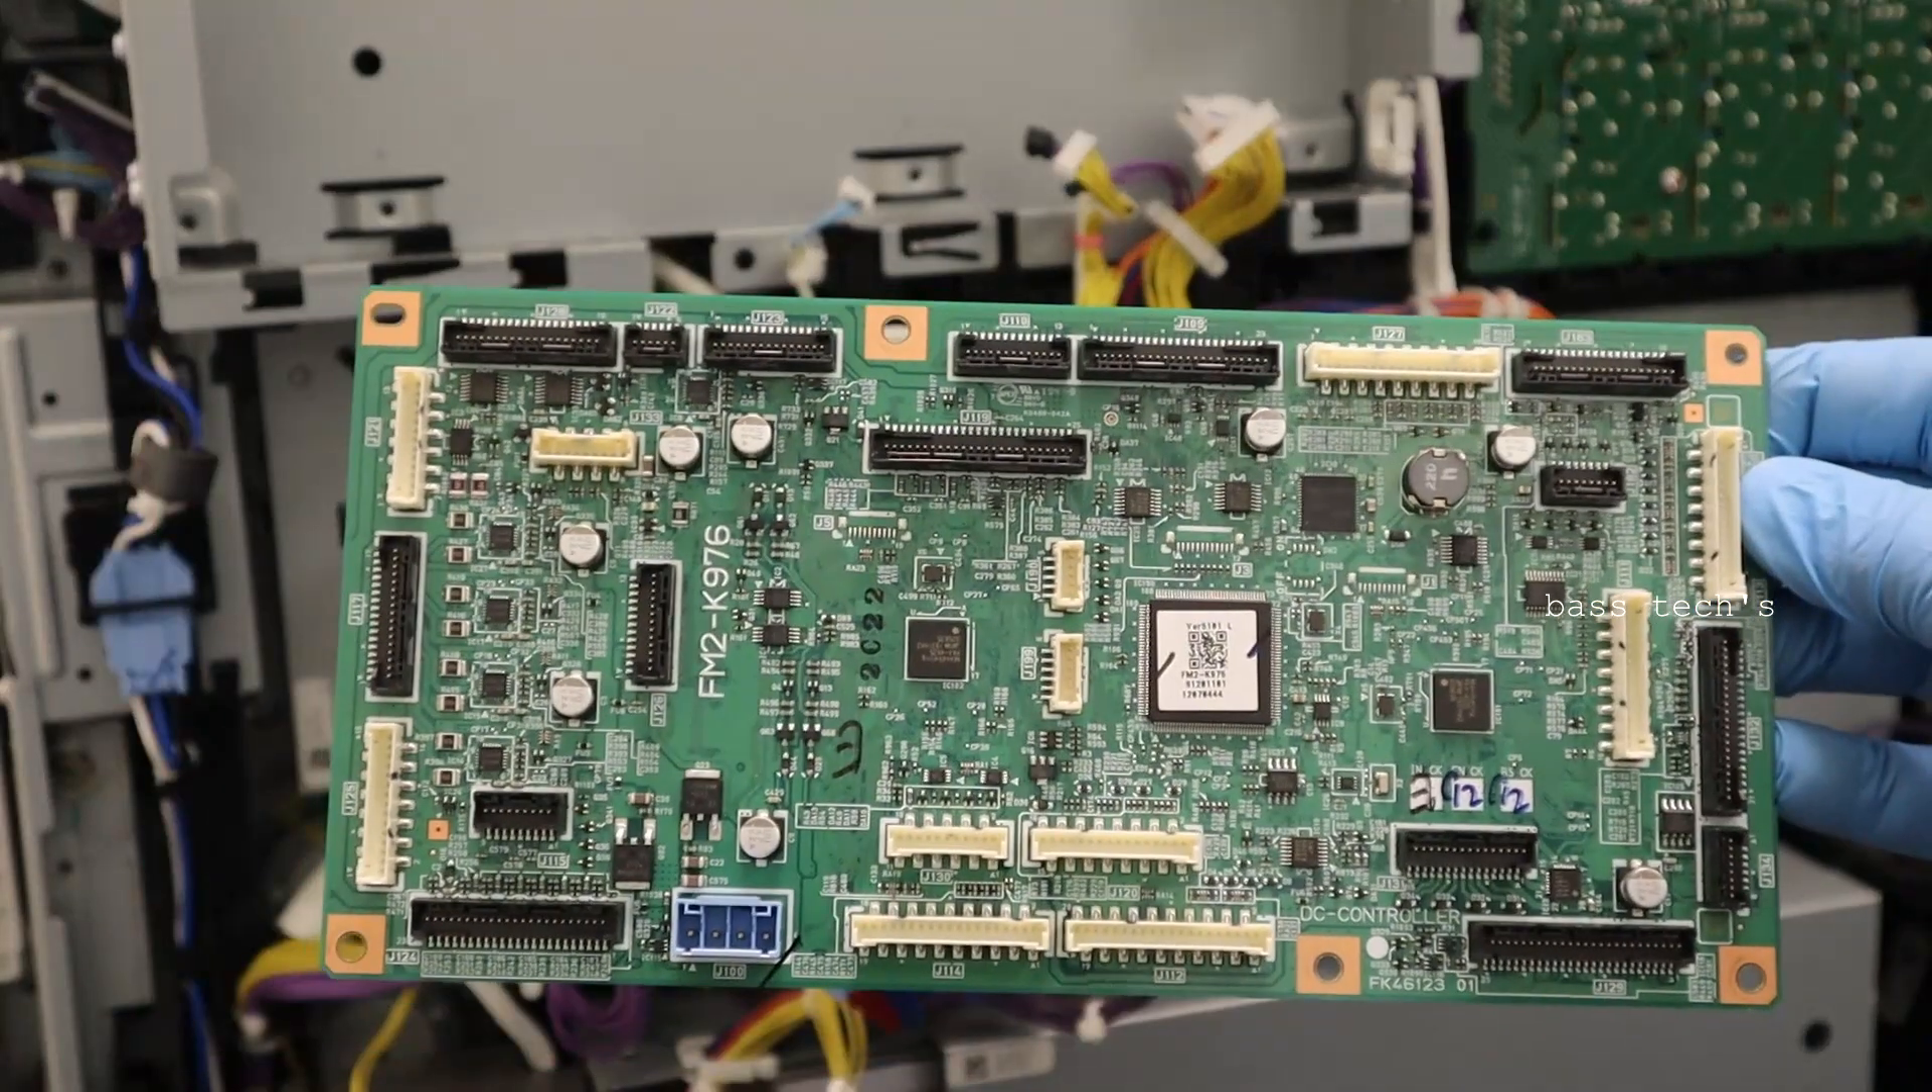Okay now we have removed the DC controller board.